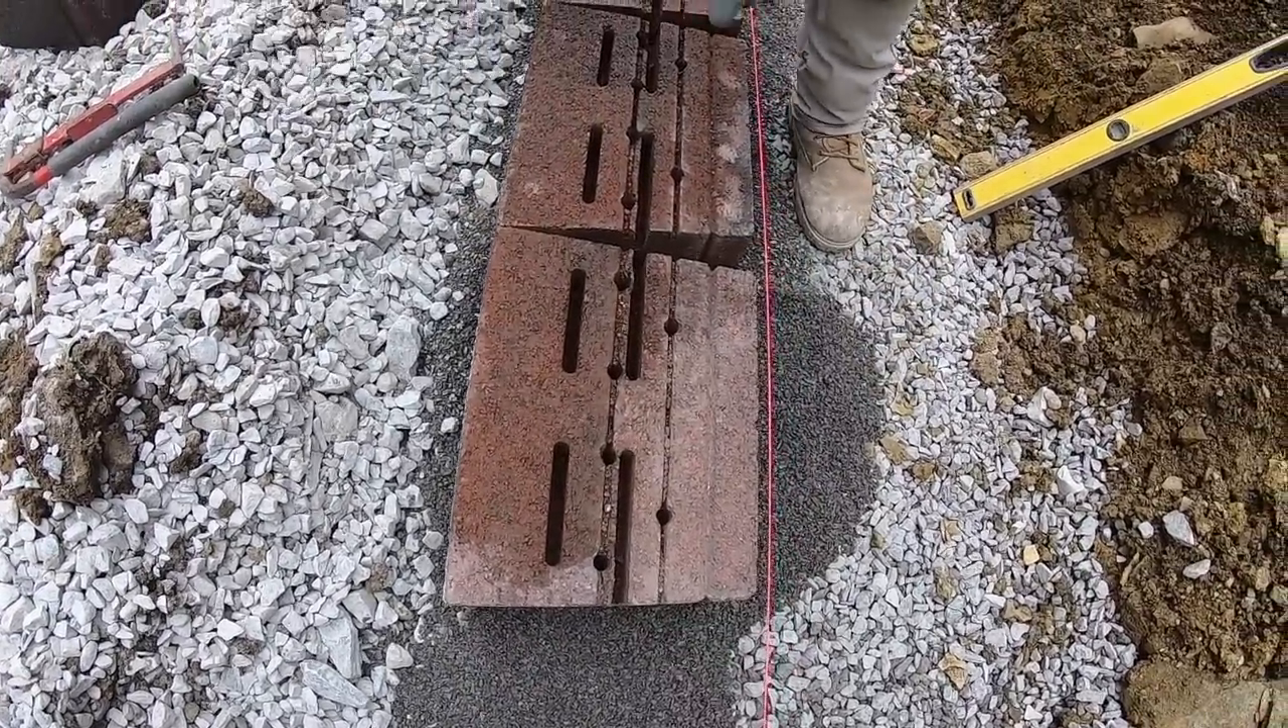So if the seams are lining up, you know your base is on. So, my base is on.